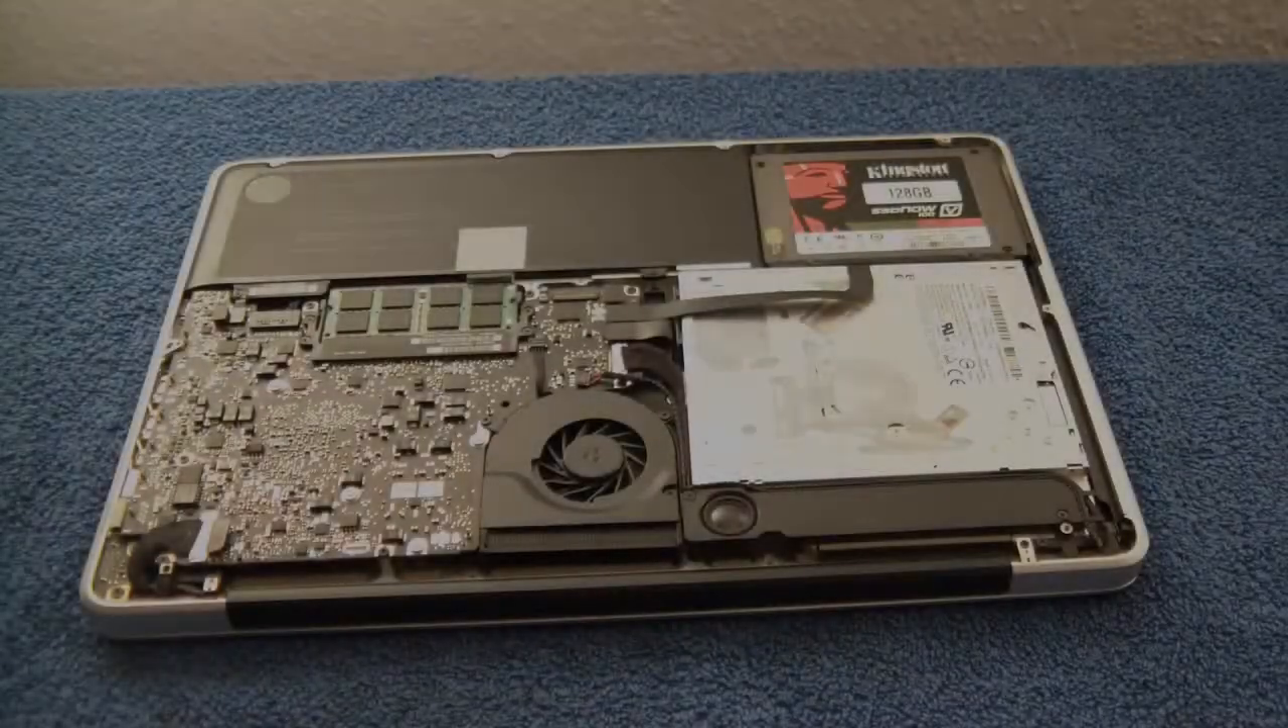So that's it for the hardware upgrade. Now it's just to put the cover back on.